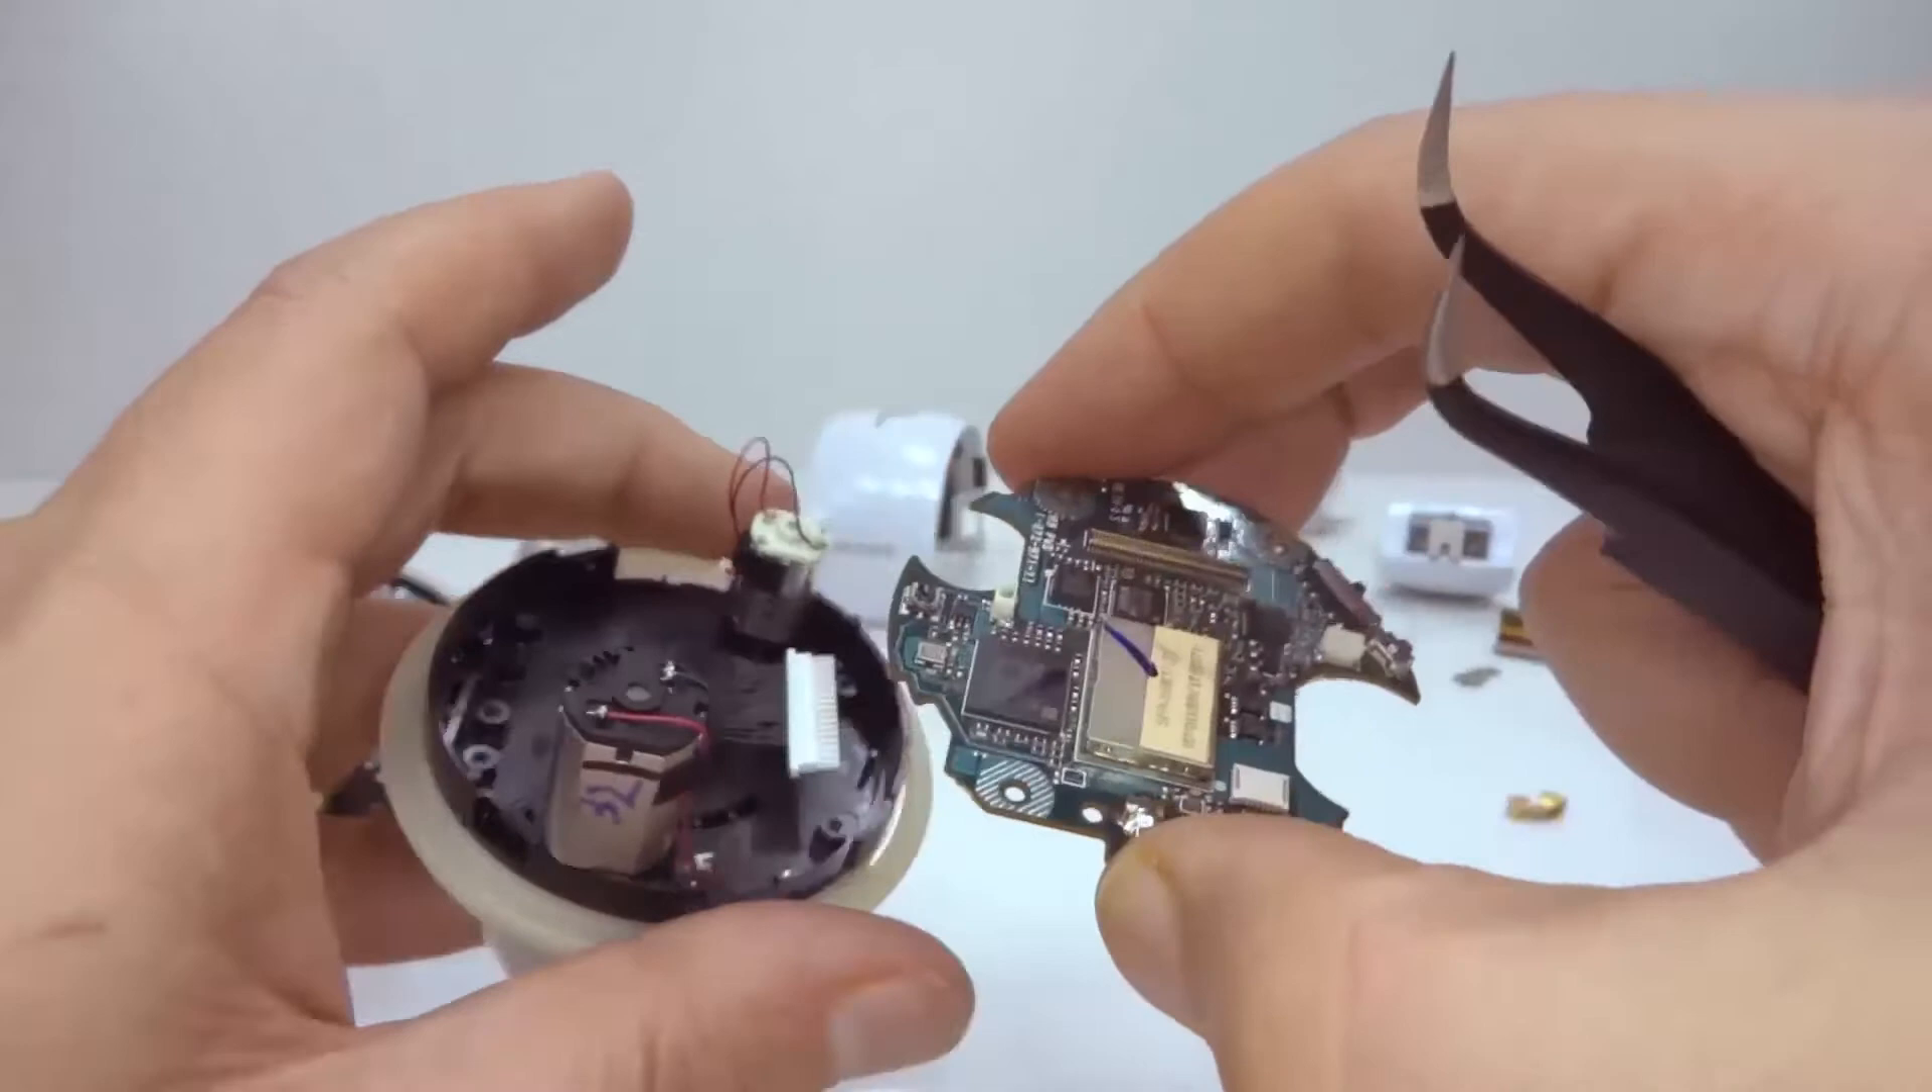And we have the board out.